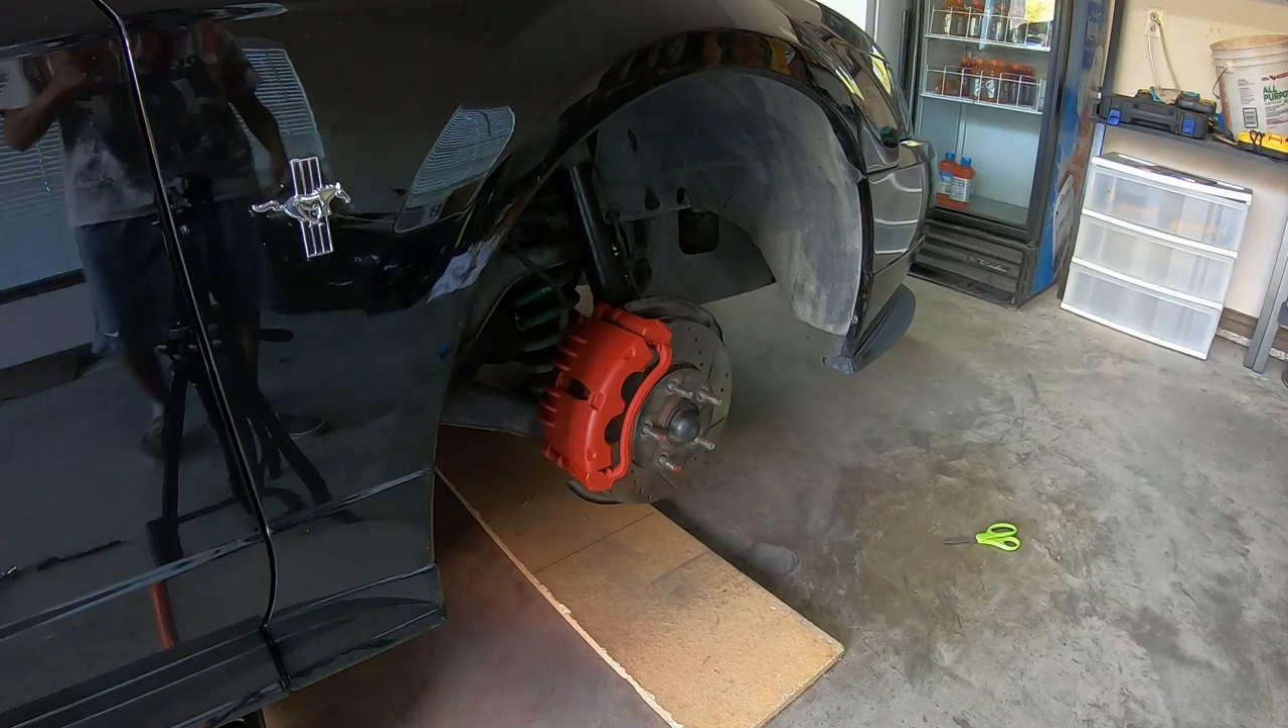And so all it is now is just putting on the wheel and yeah.